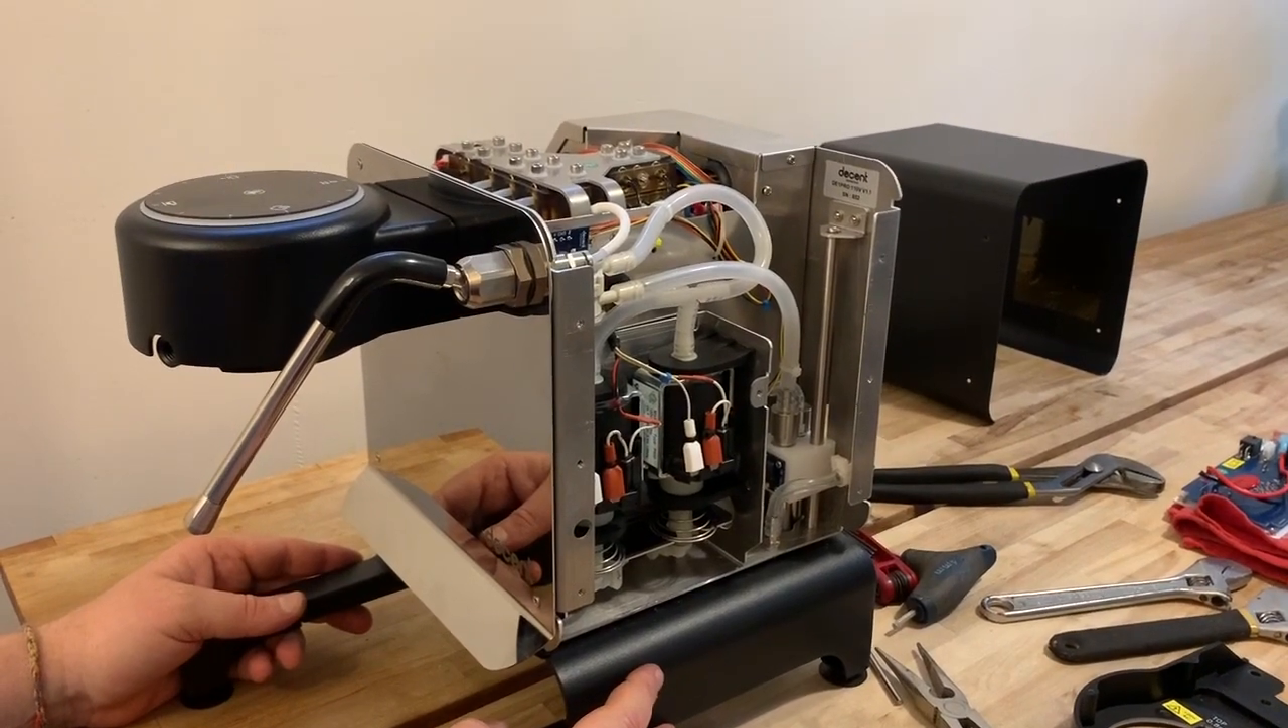So we have completed the project aside from reinstalling the main cover which is just those four t10 screws on either side and we'll get to that next.